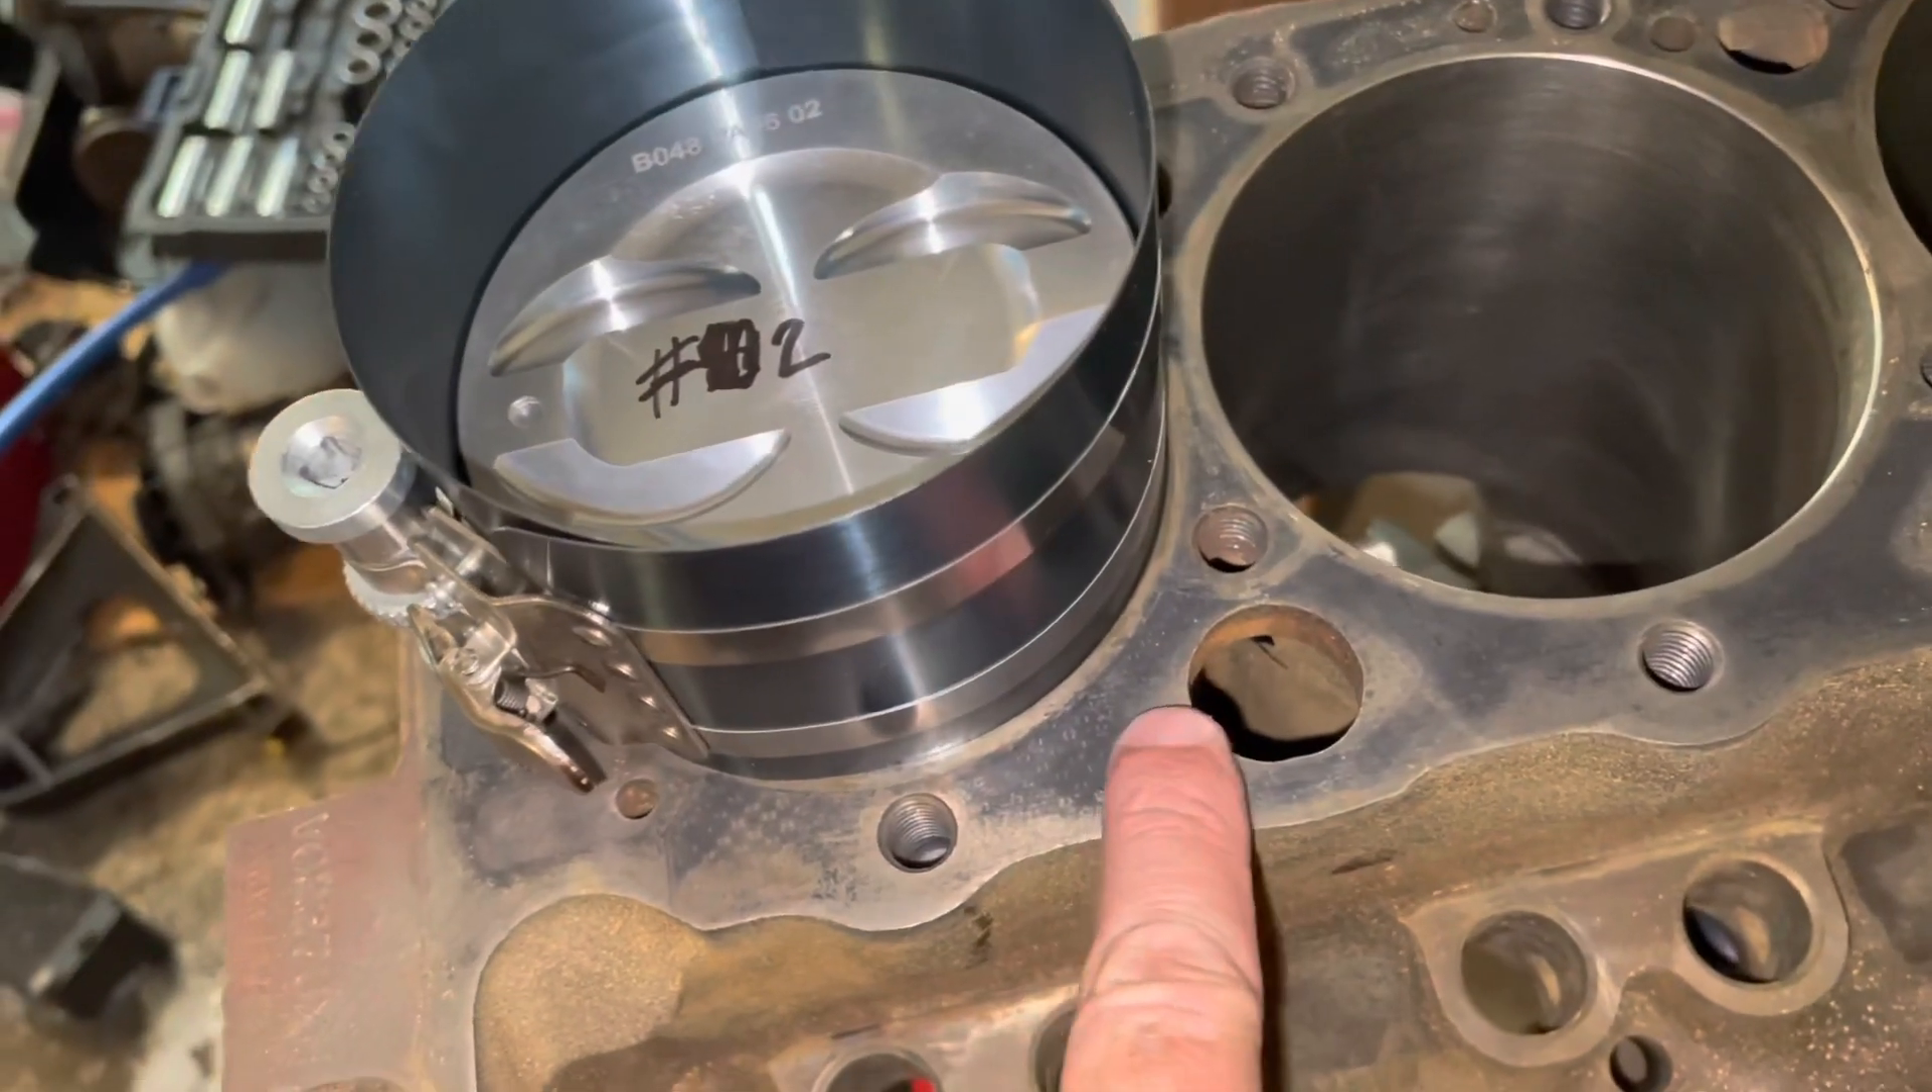The ring compressor is now on the piston and you can see I've got it snugged up pretty tight. It's, uh, compressing the rings all the way around. The piston is sitting up inside the ring compressor. It's not flush like it was when I, before I put the ring compressor on. It's, it's up inside the ring compressor, maybe a half inch to three quarters of an inch.